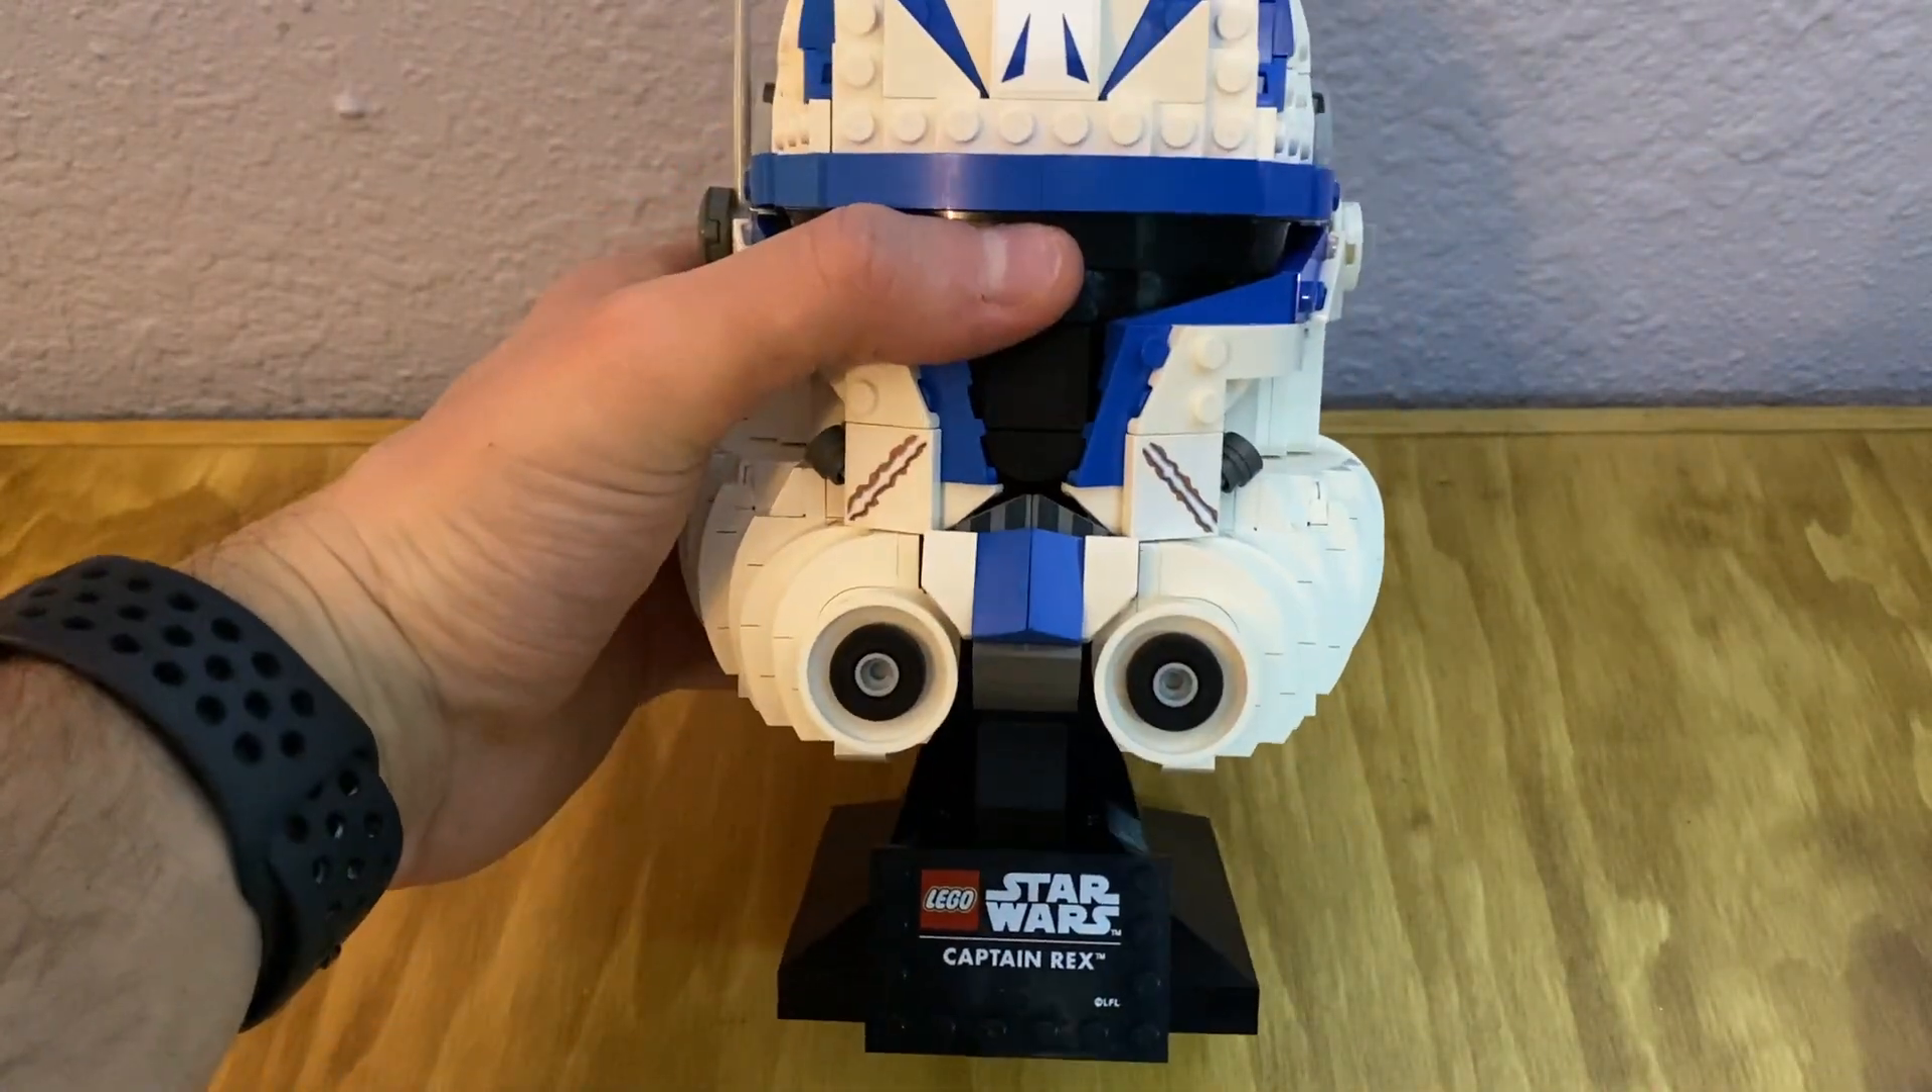And then I finish it up by putting that front plate on that says Captain Rex Knight.